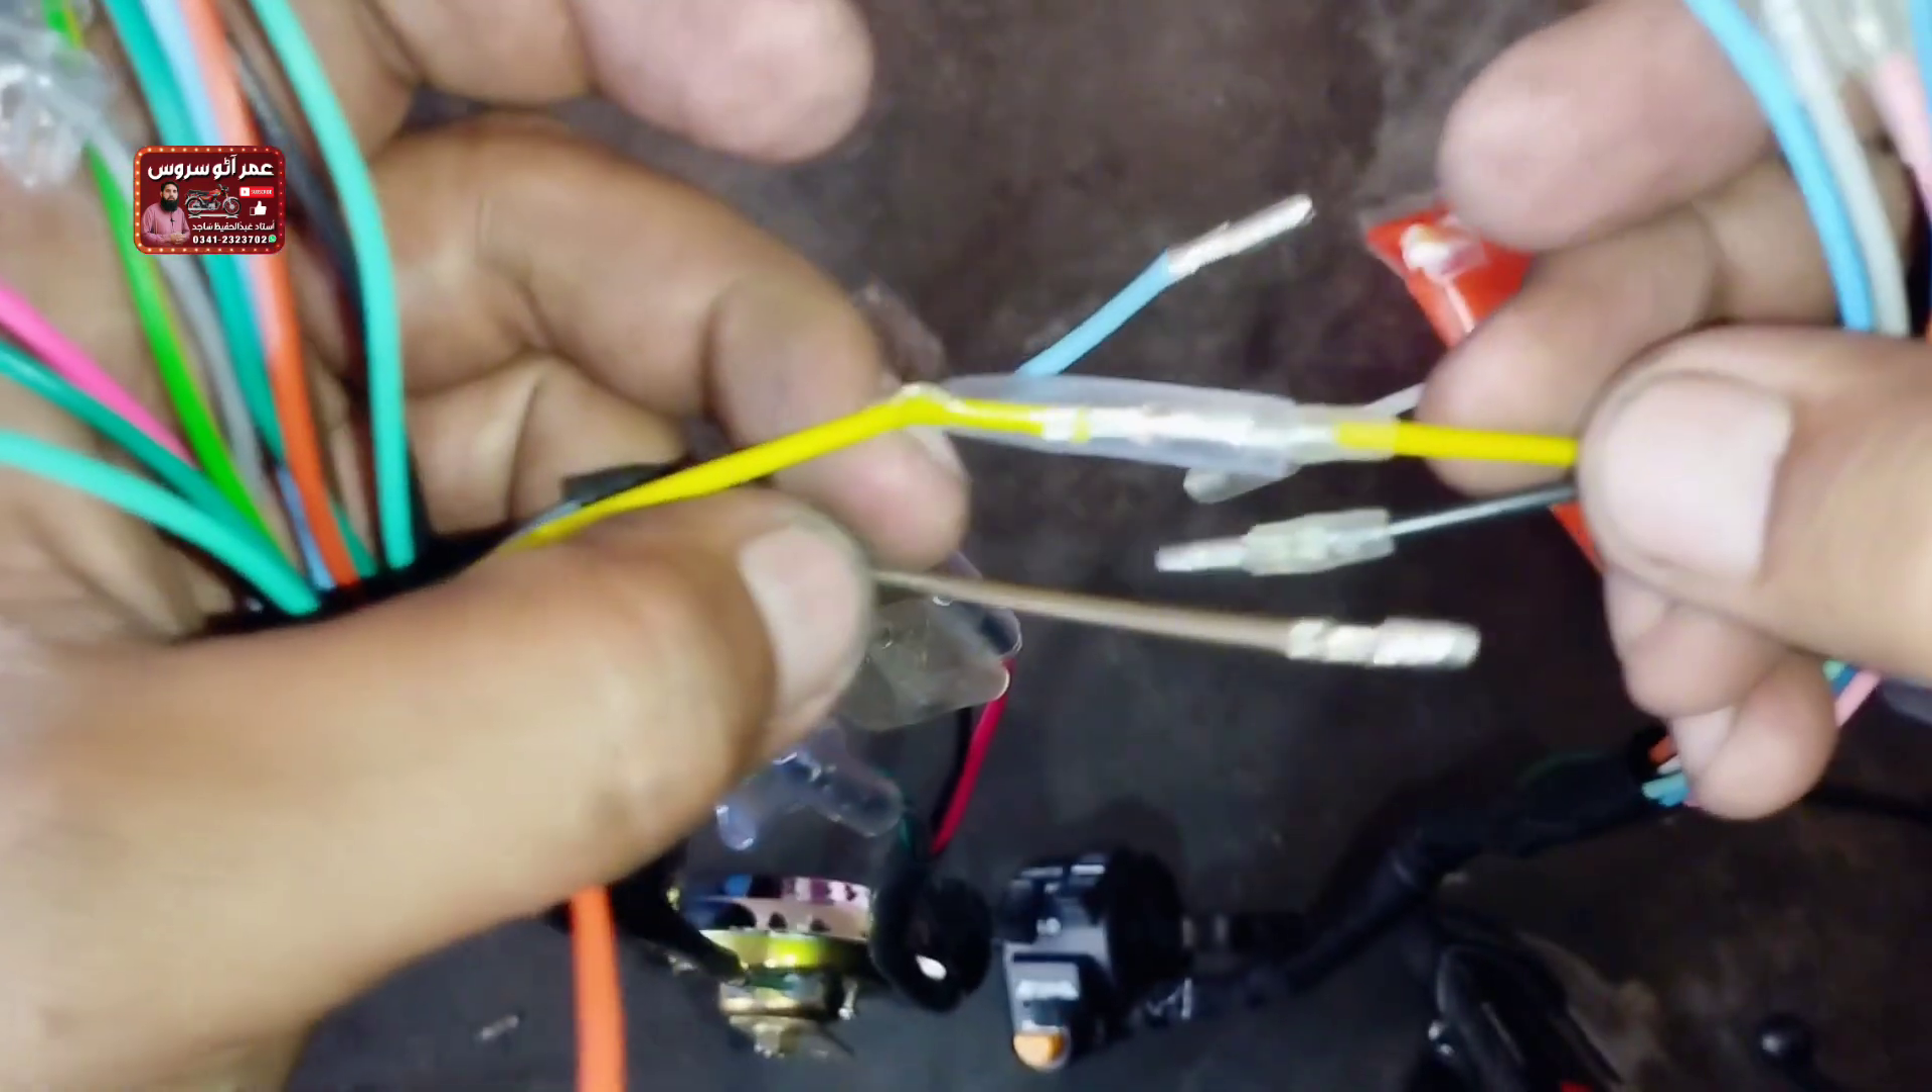یالو کی یالو کے ساتھ ہم نے کنیکشن کر دیا ٹھیک ہو گیا۔